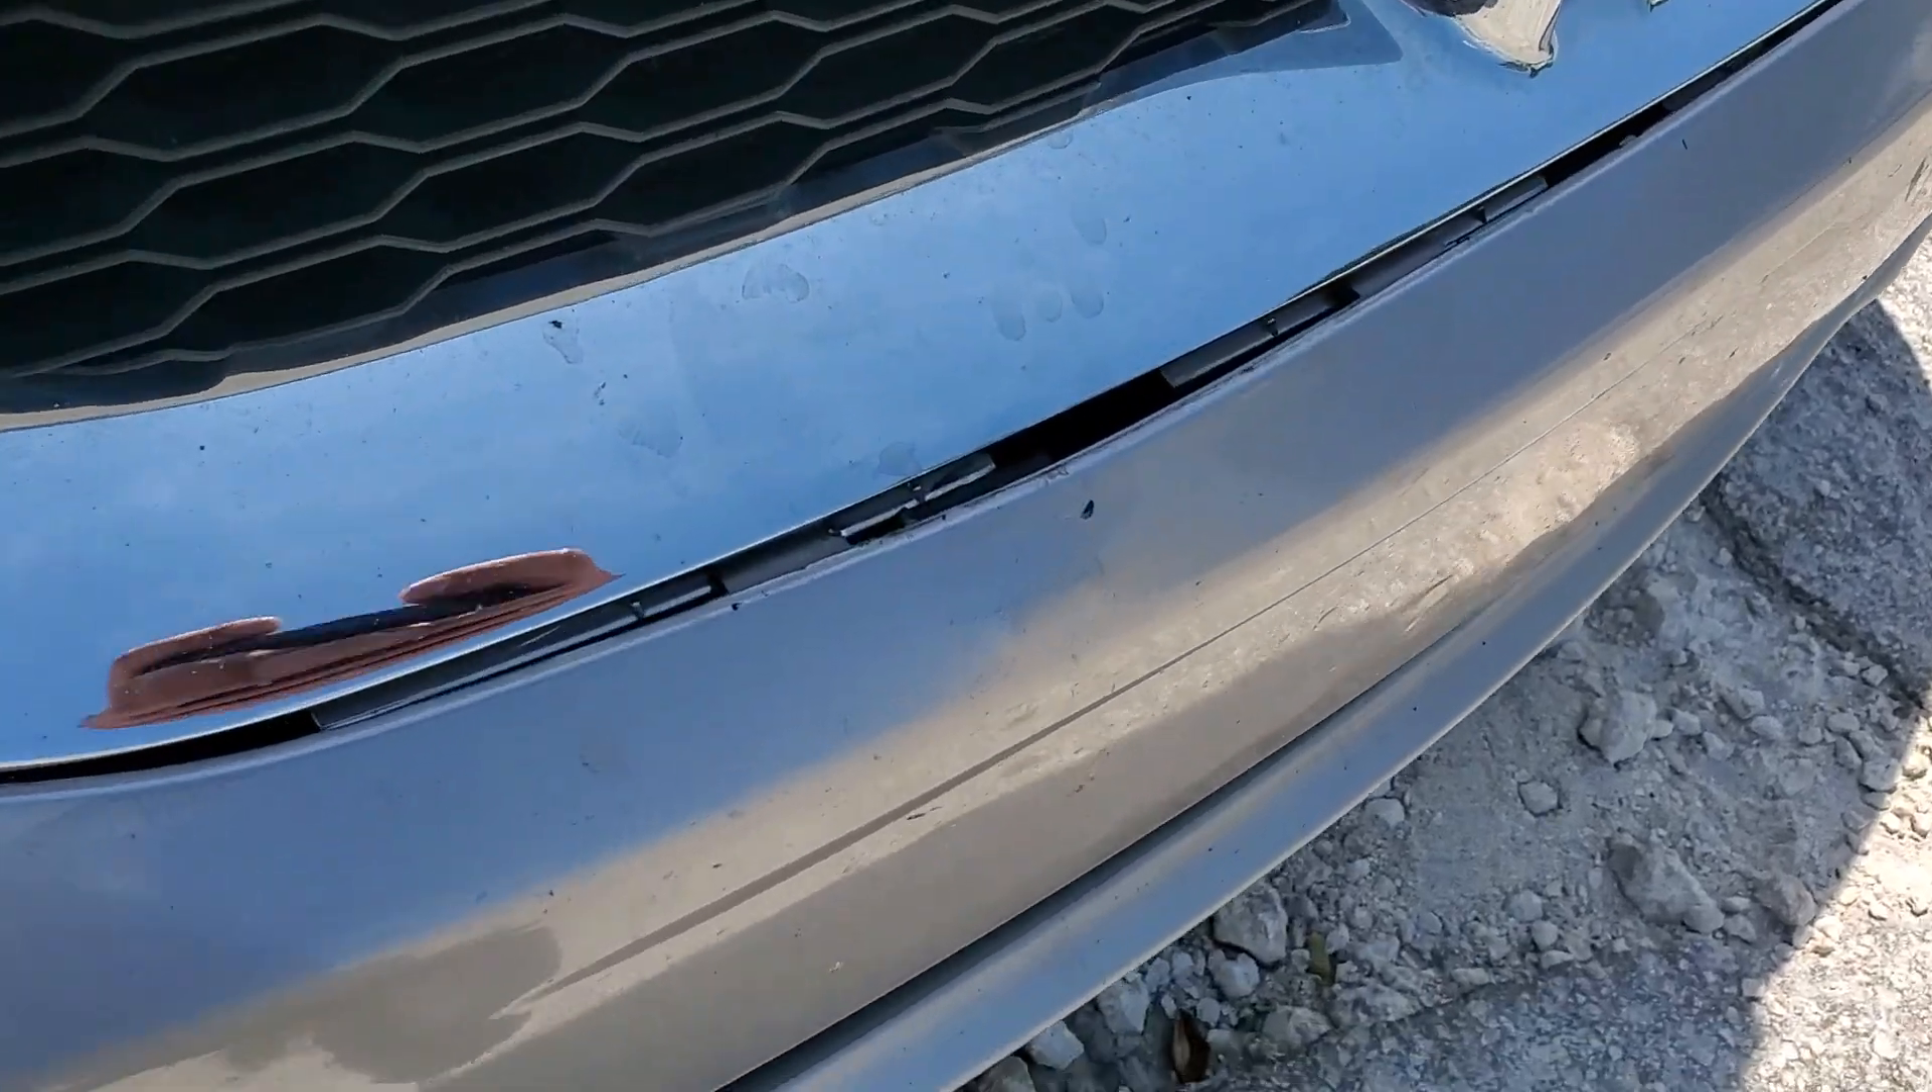I see the grille out of alignment.